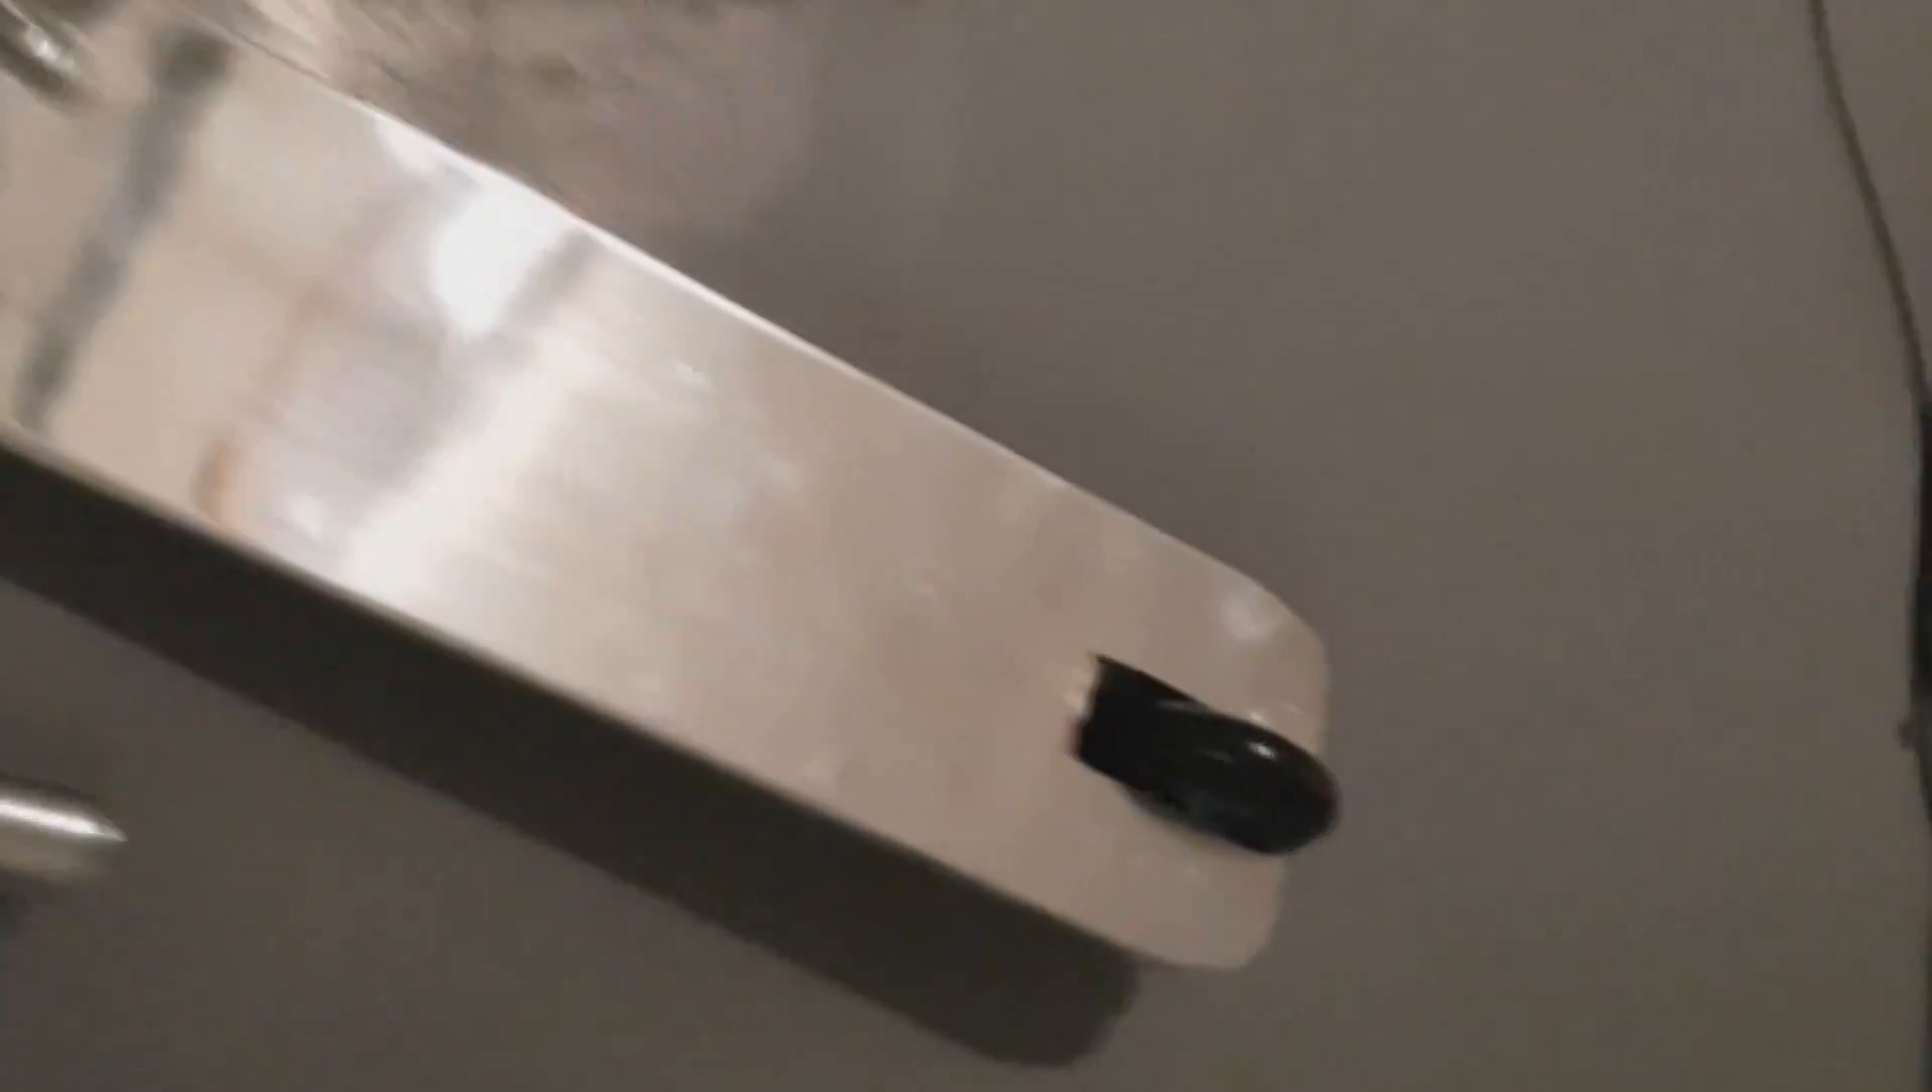We already put the back wheel in.